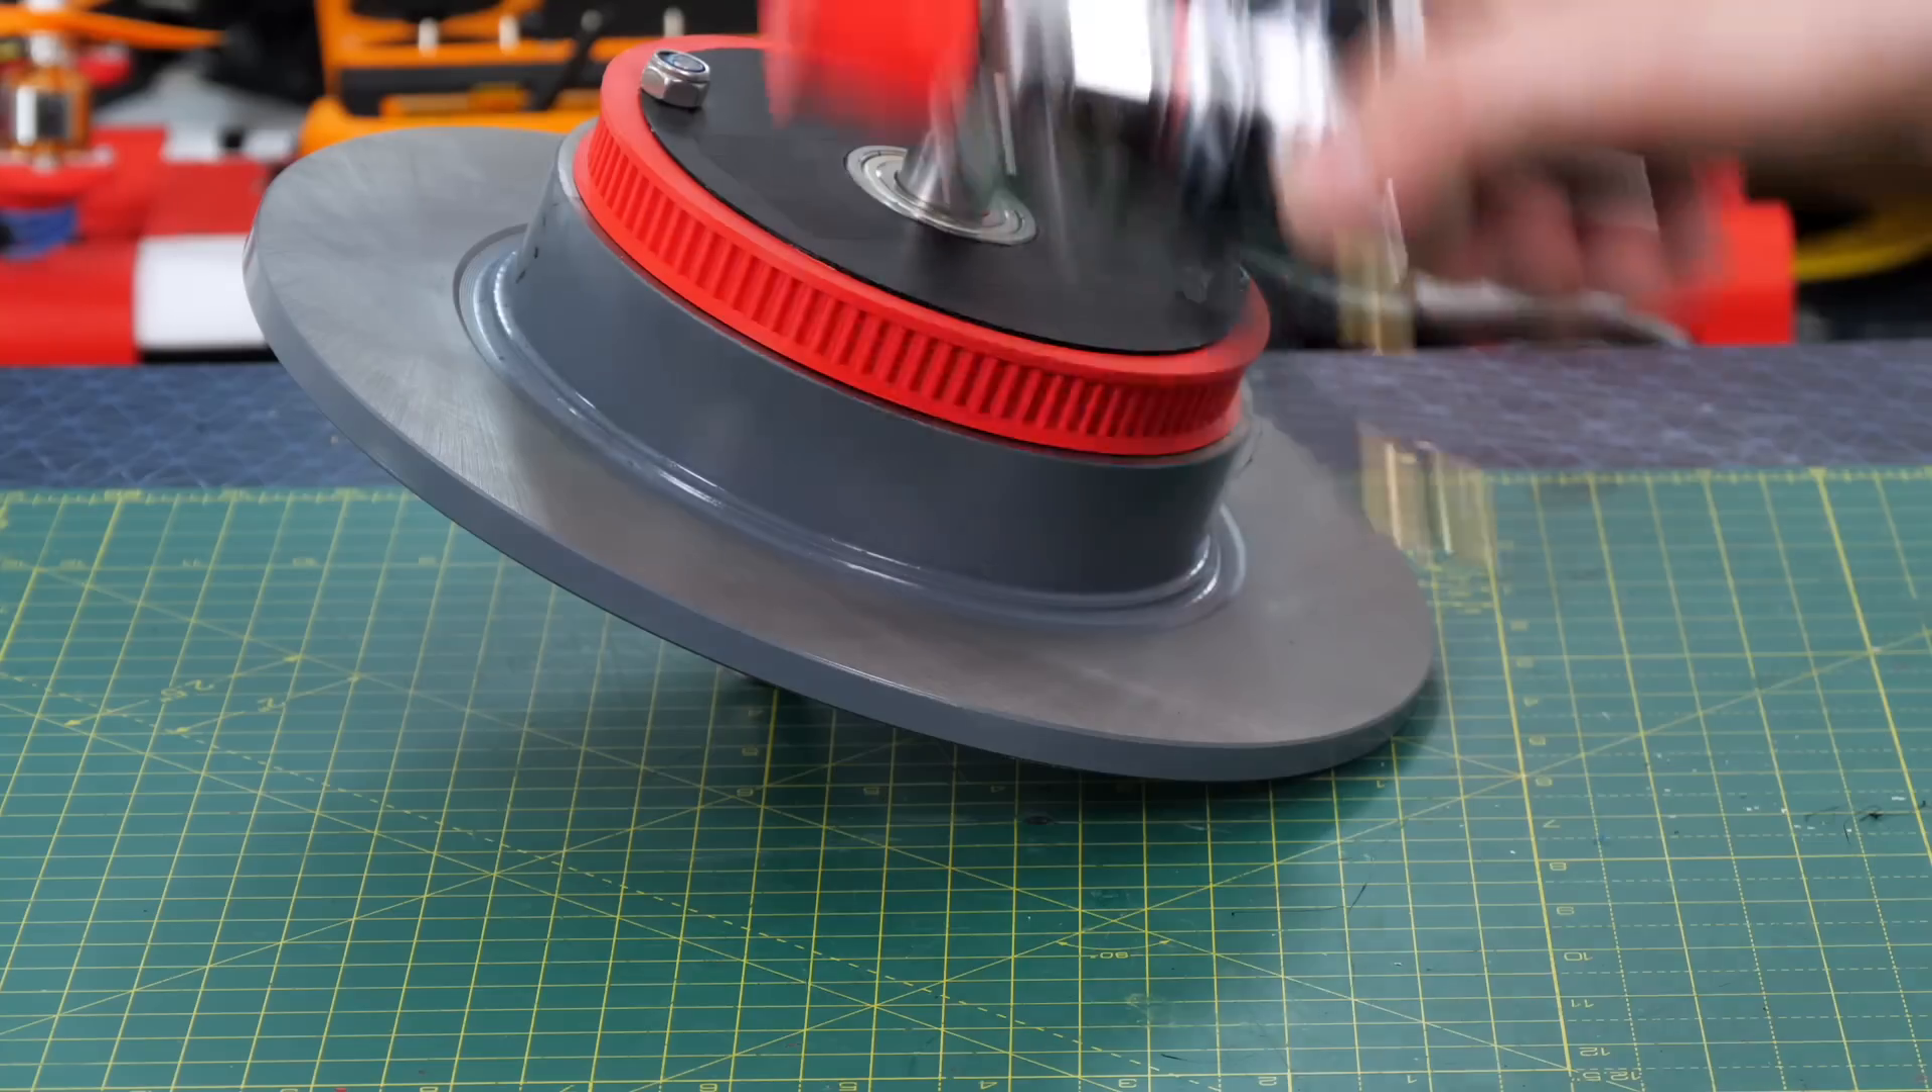I fitted a pulley onto my hubs so we can actually drive this with a motor, and I'm going to be using the good old brushless 6374-149KV motors that you can get from Hobby King.